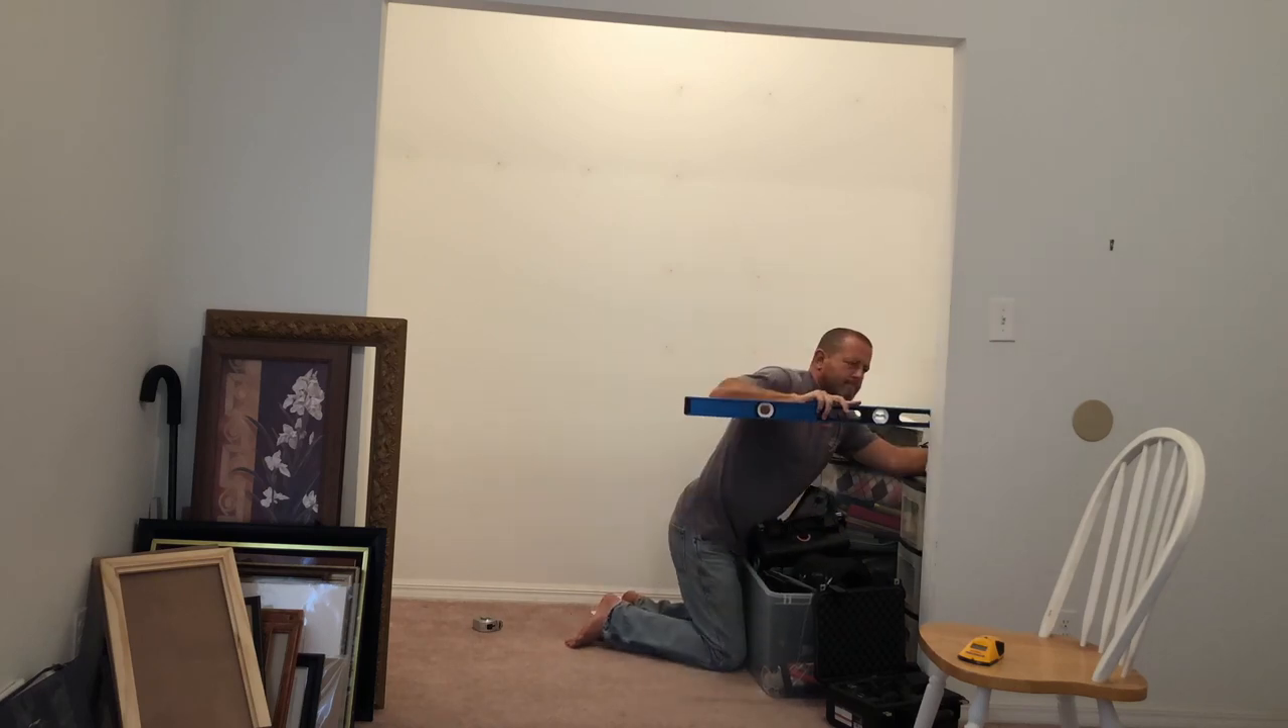We've removed all of the closet shelves.